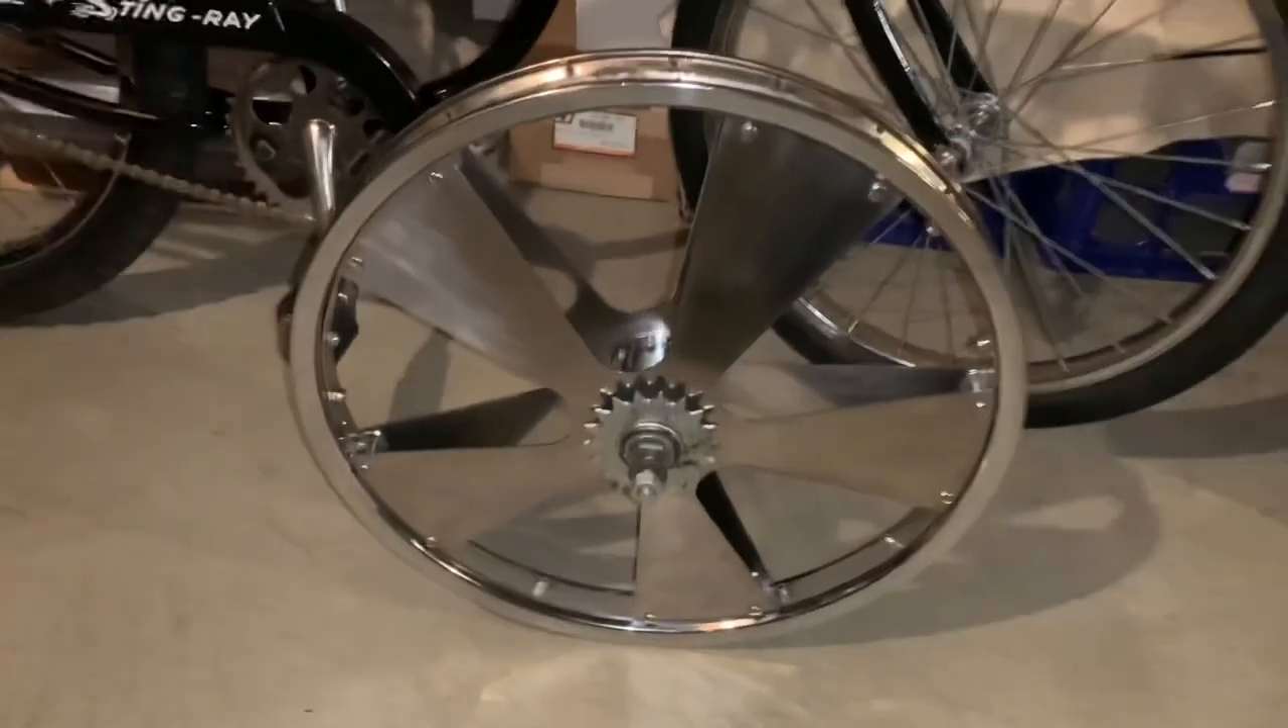All right gang, so we got the wheel all done, put together.